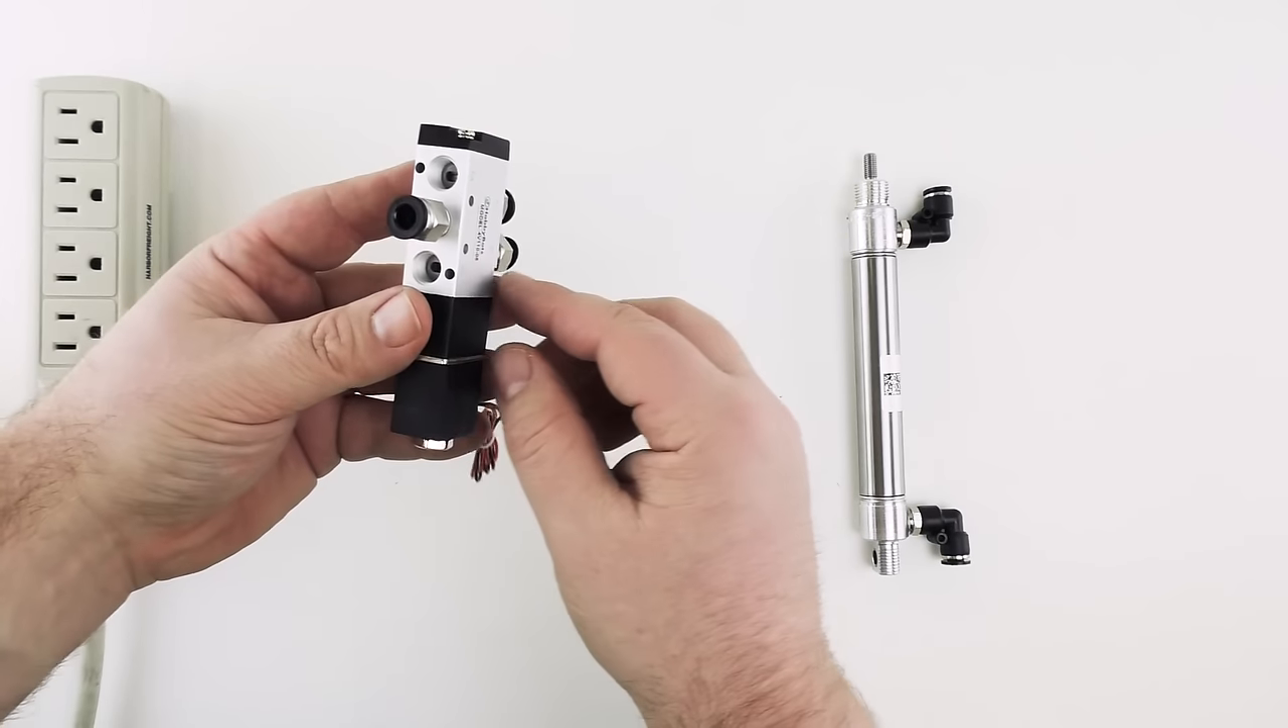Alright now we have our elbows installed into our cylinder. We have our fittings installed into our solenoid.